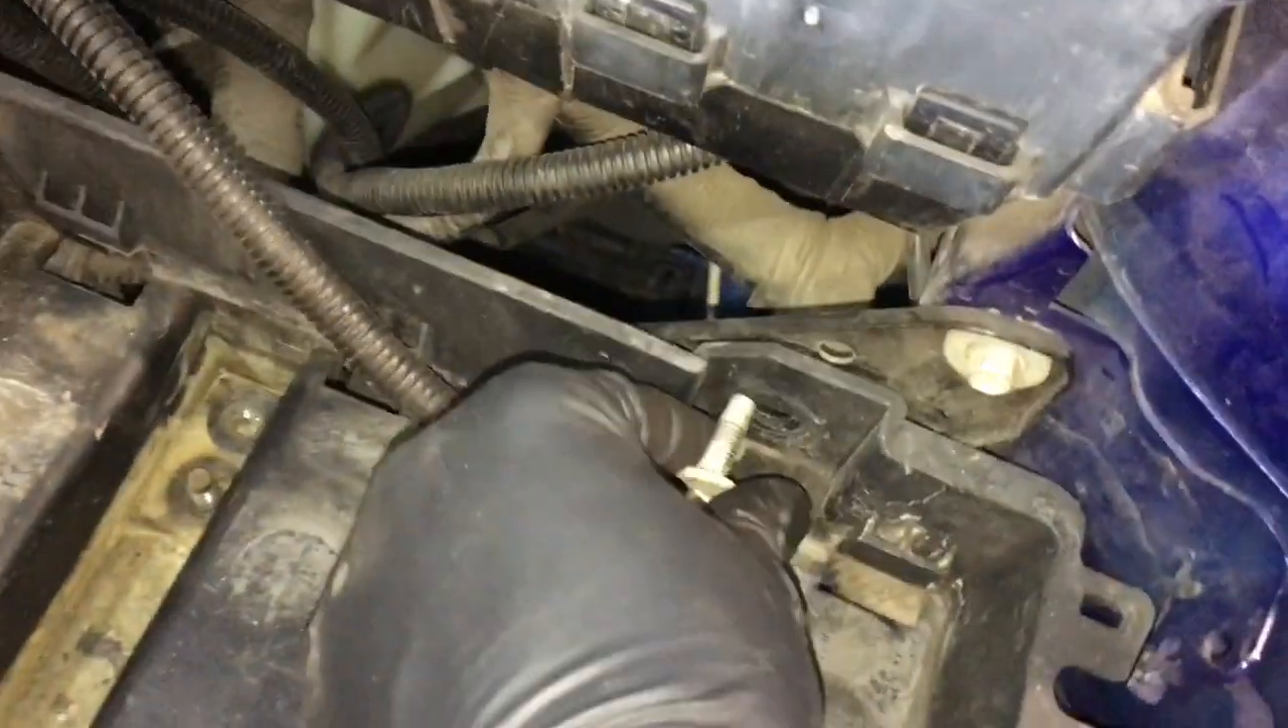All right so battery's out now the tray needs to come out.